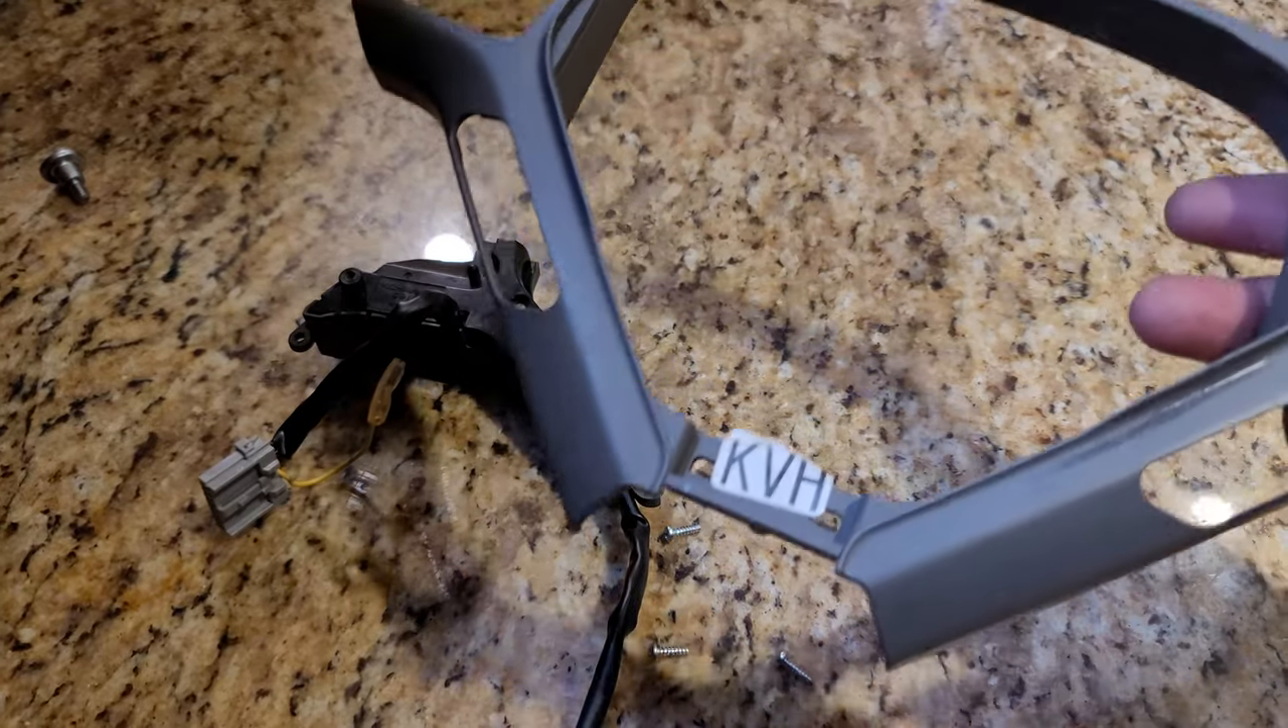So right now the trim piece is off.